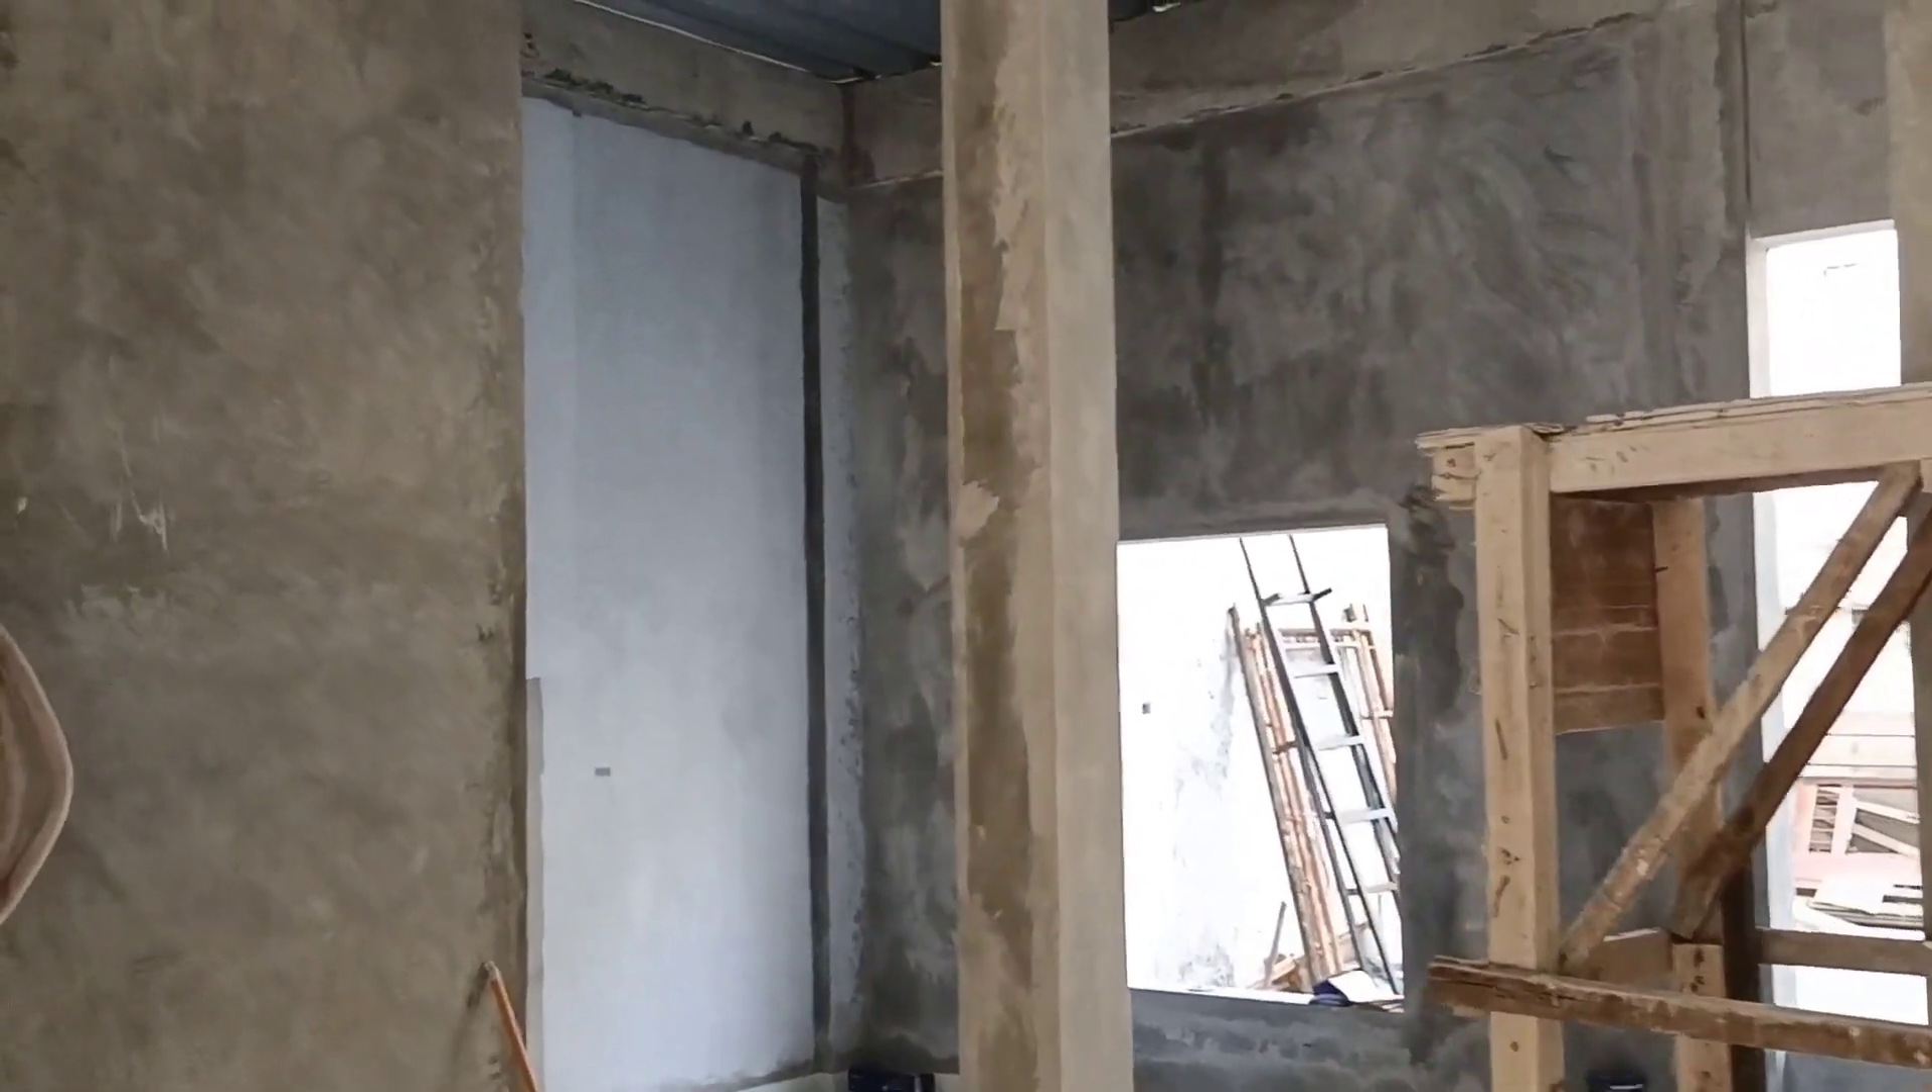Namun lihat sahabat PU, kok di lantai satunya masih belum ada plafonnya, masih belum dicat, masih belum ada kusennya.